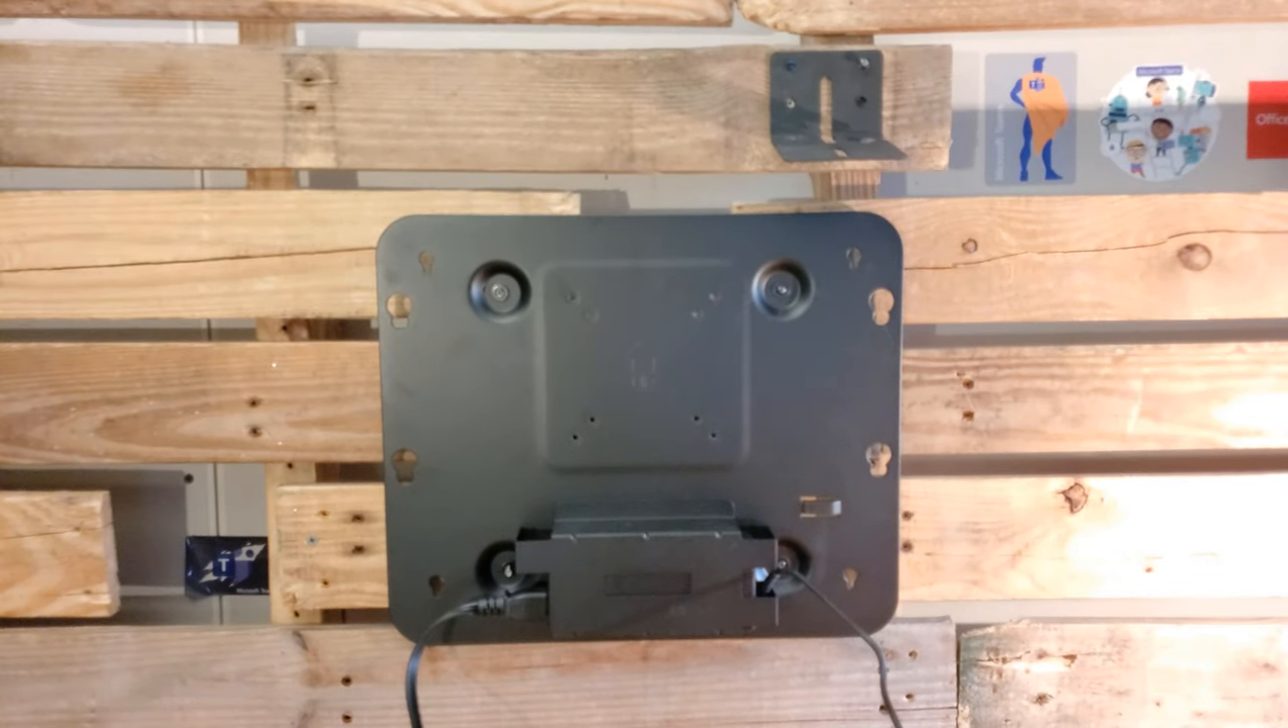Now the power supply holder is in place and not falling down.